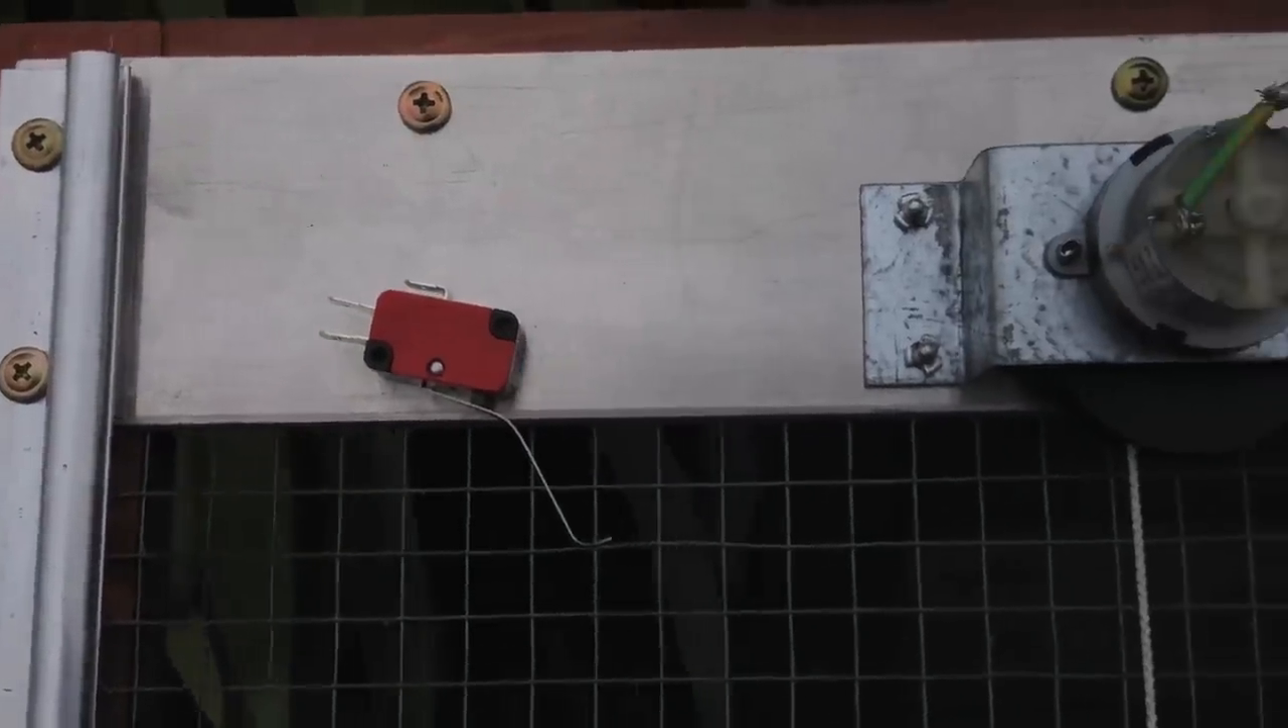For the moment we've already attached the safety switch. You can see that just here. We've just stuck that on with double sided tape for the moment.